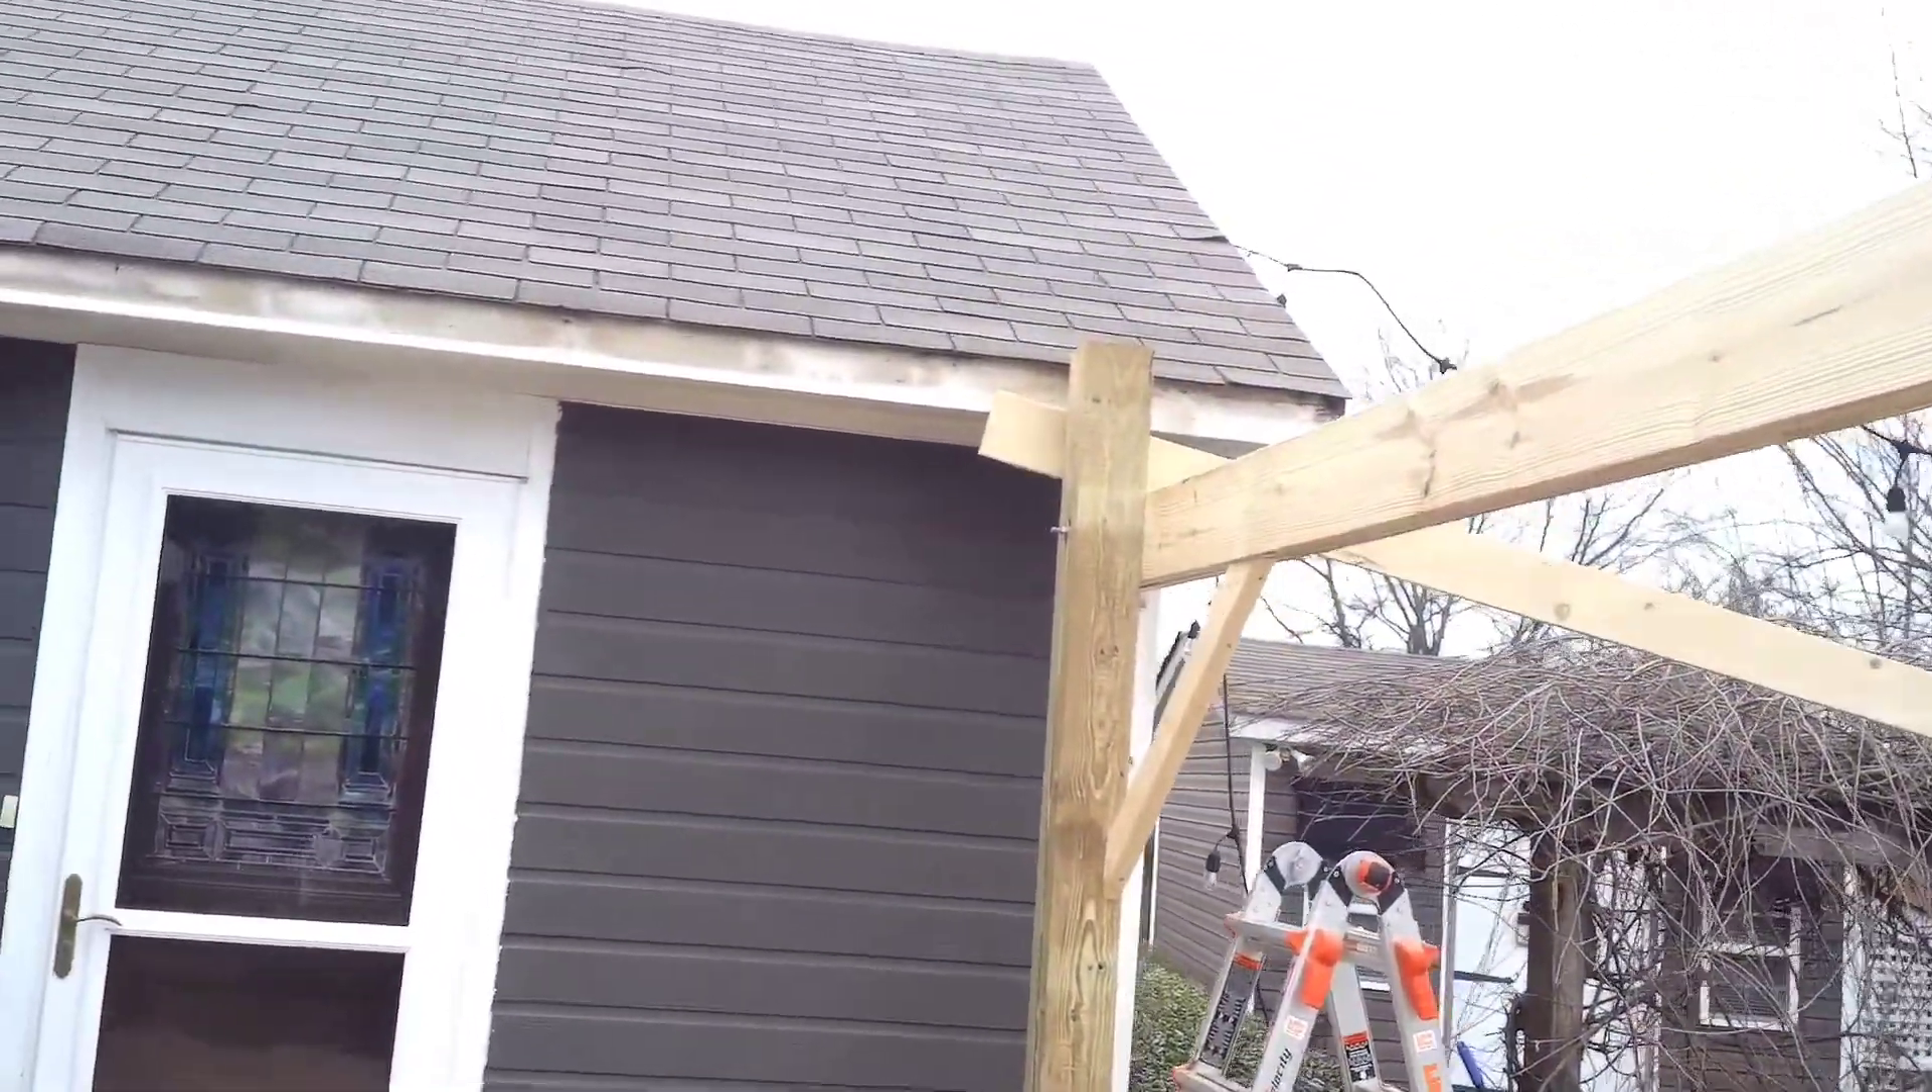Now we got our beams built and across and got their counter braces up.